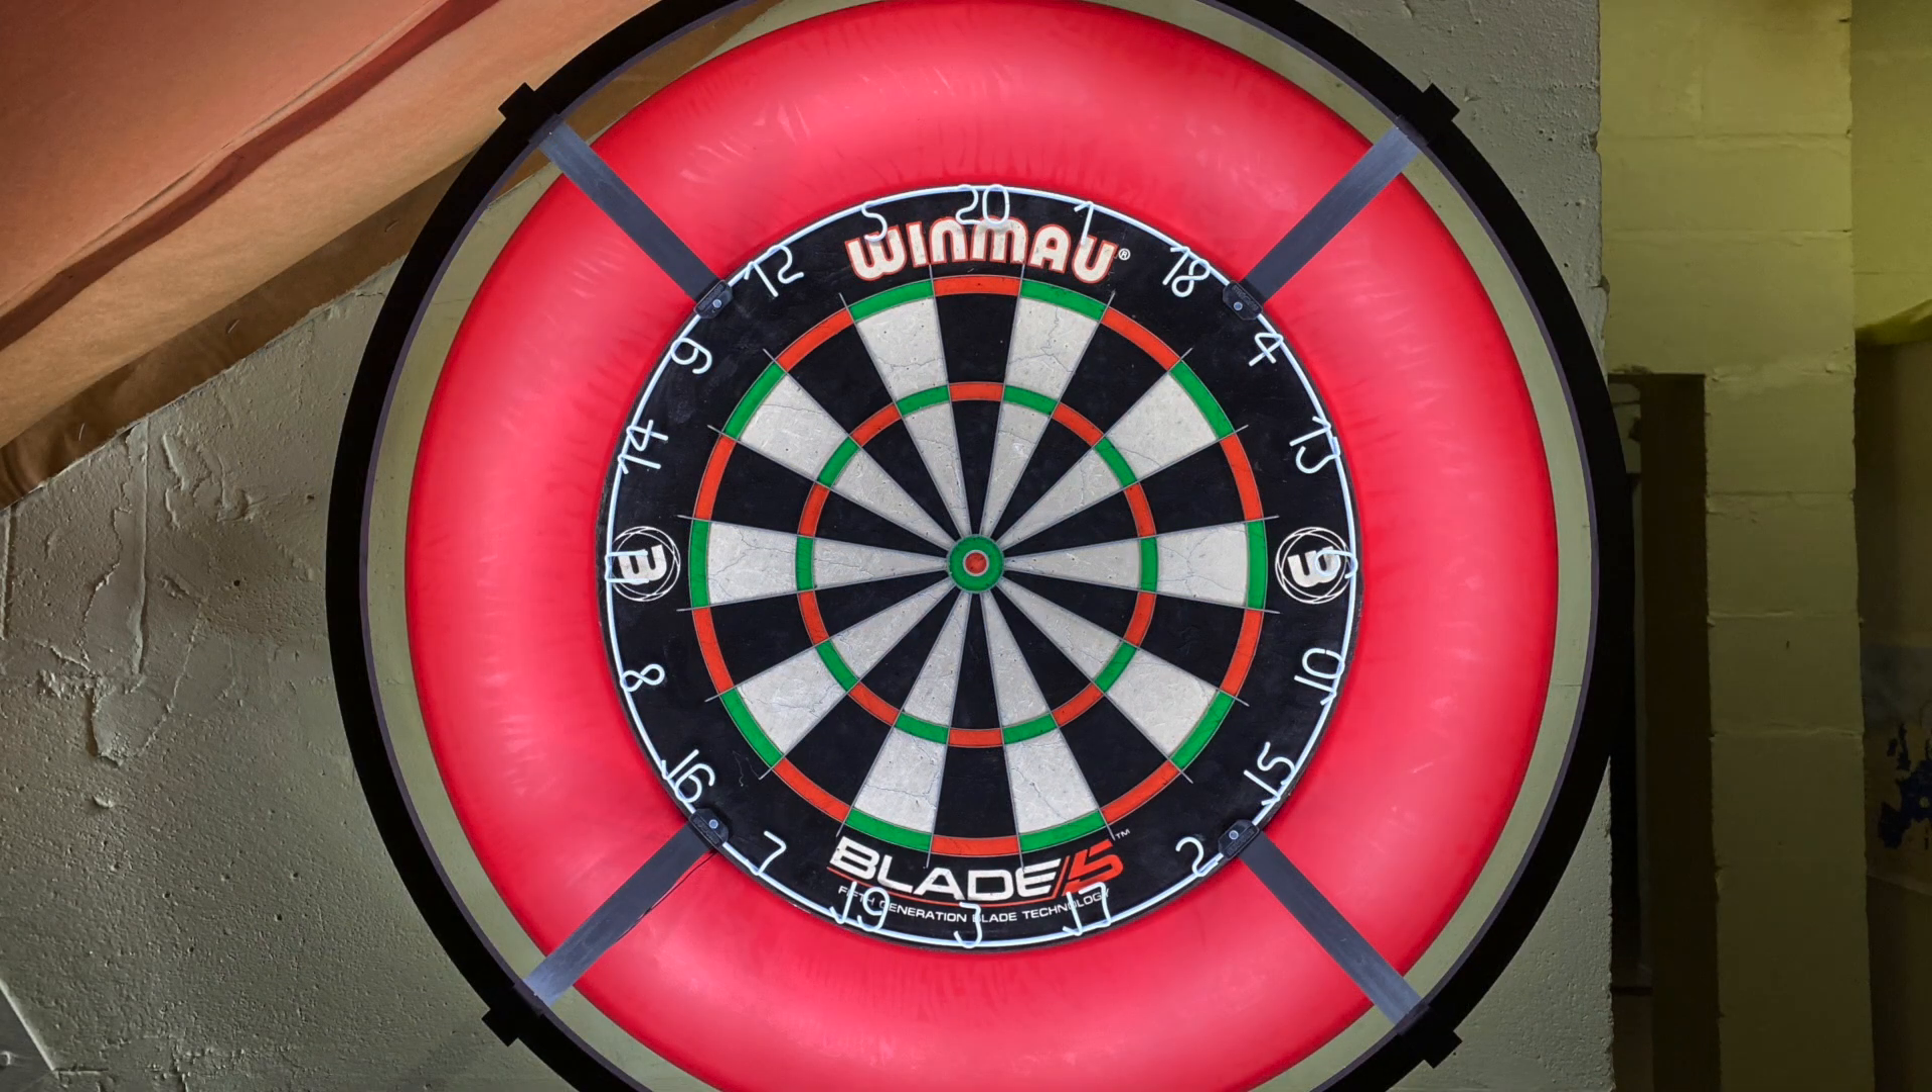My surround is placed over the brackets and still fits nicely around the board.